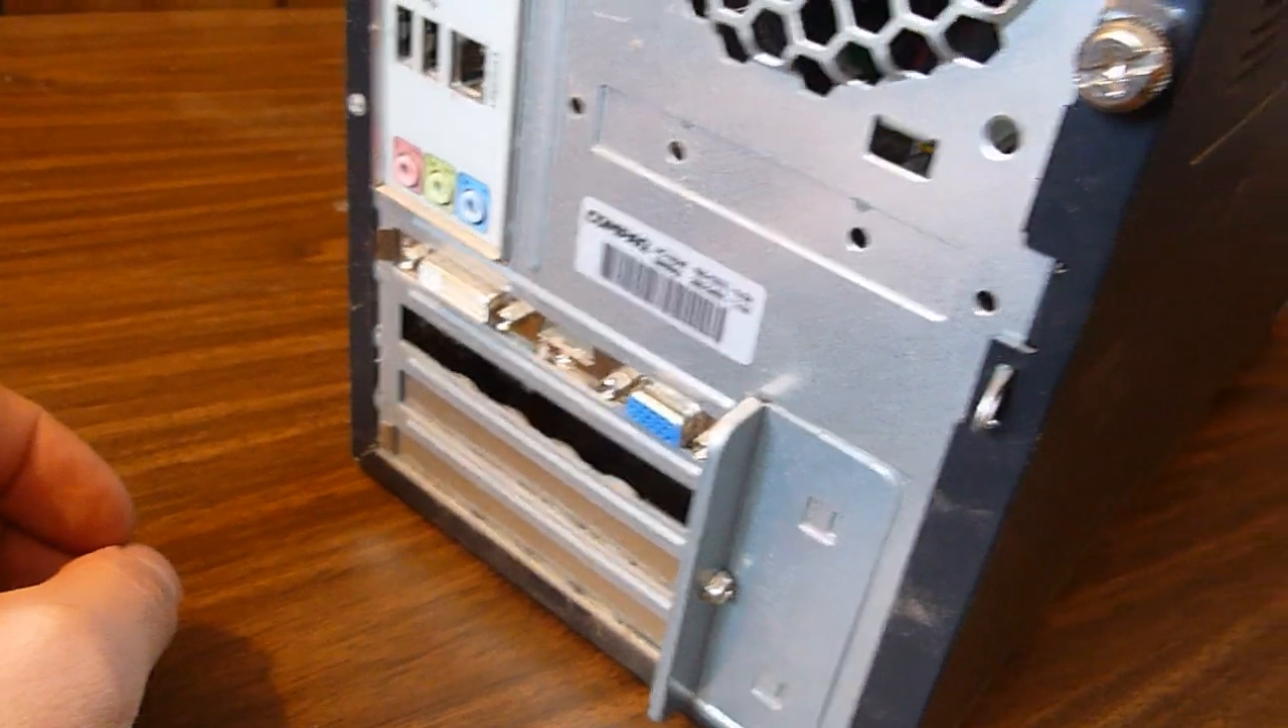As you can see, I removed all the cables.